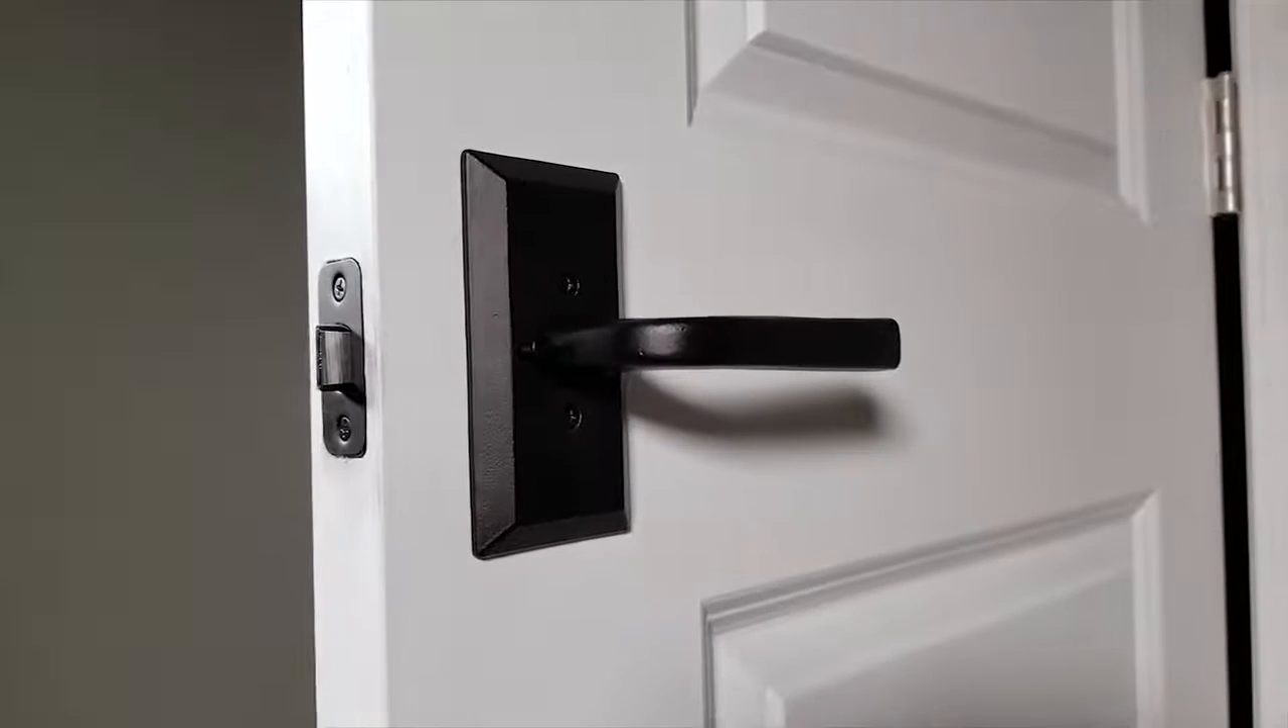You have now correctly installed your beautiful Ageless Iron hardware.